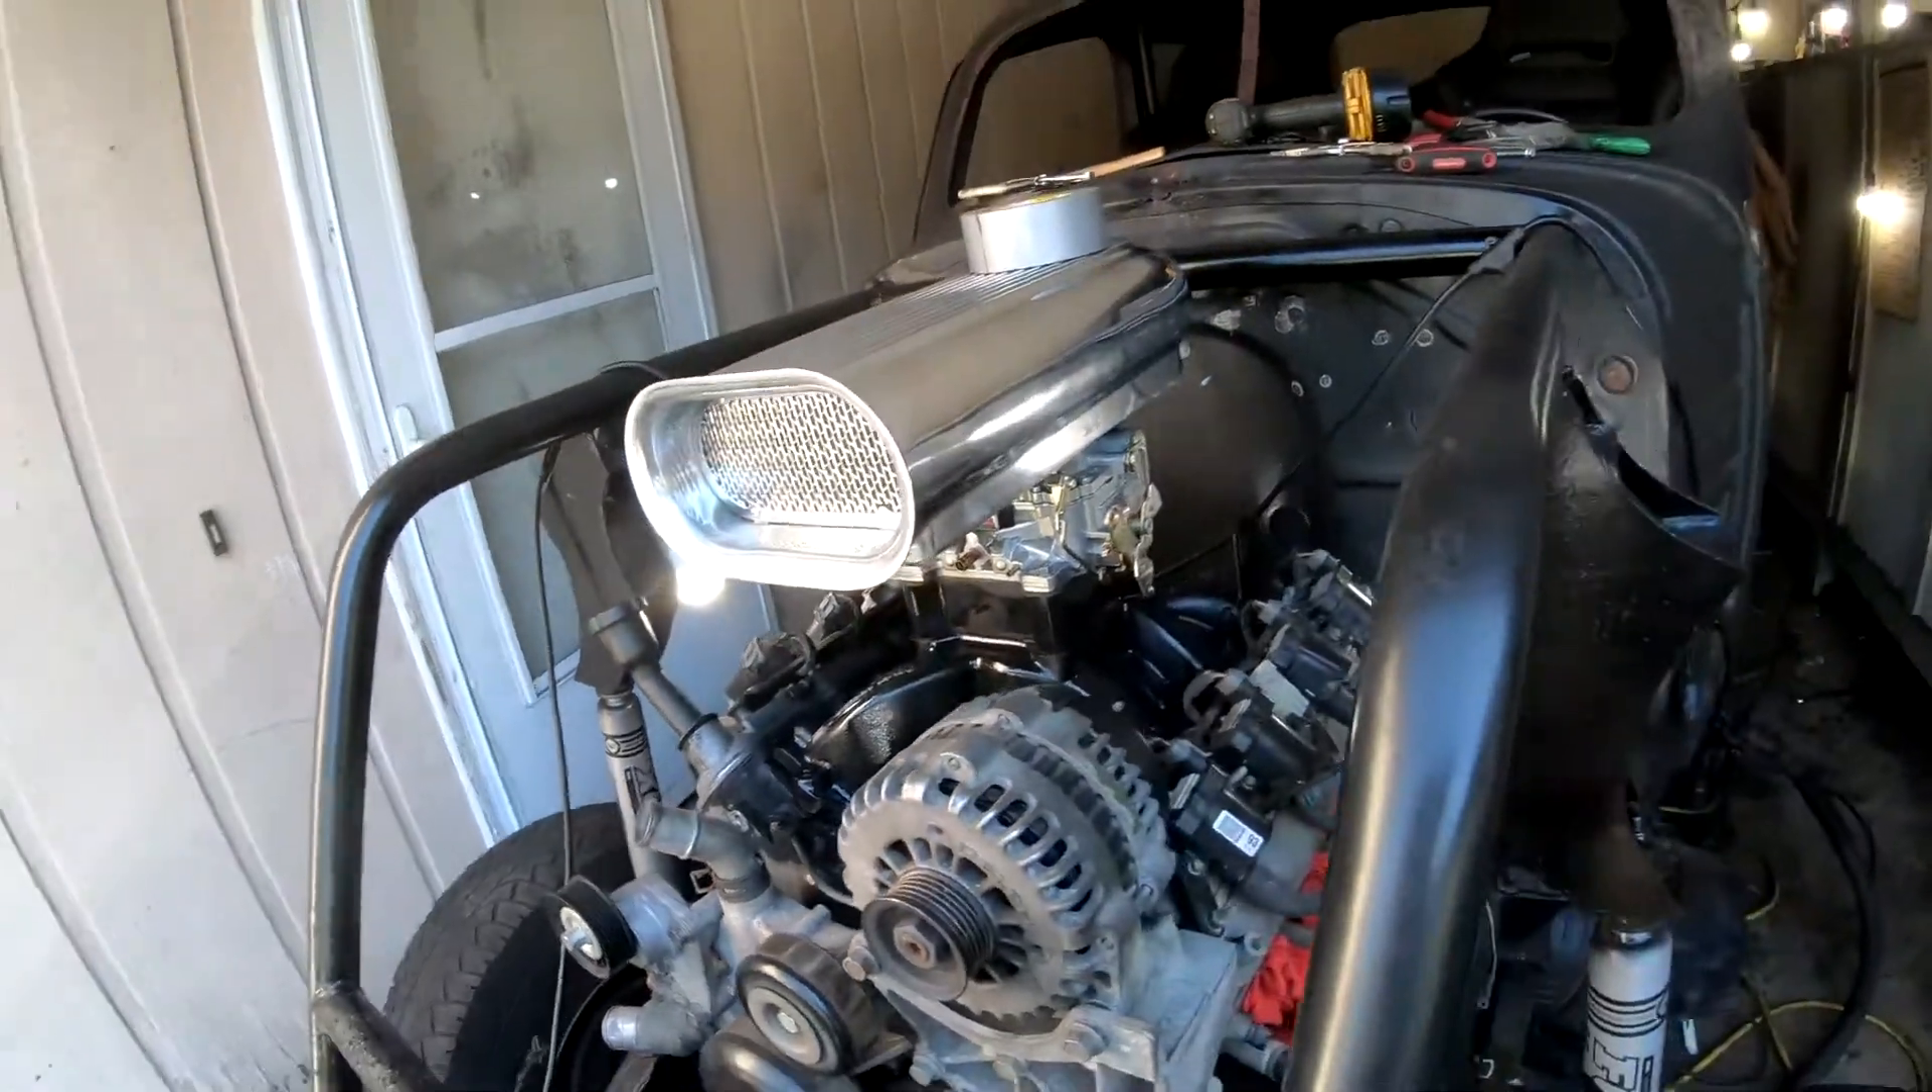Carburetor is on. Big ass air scoops on.